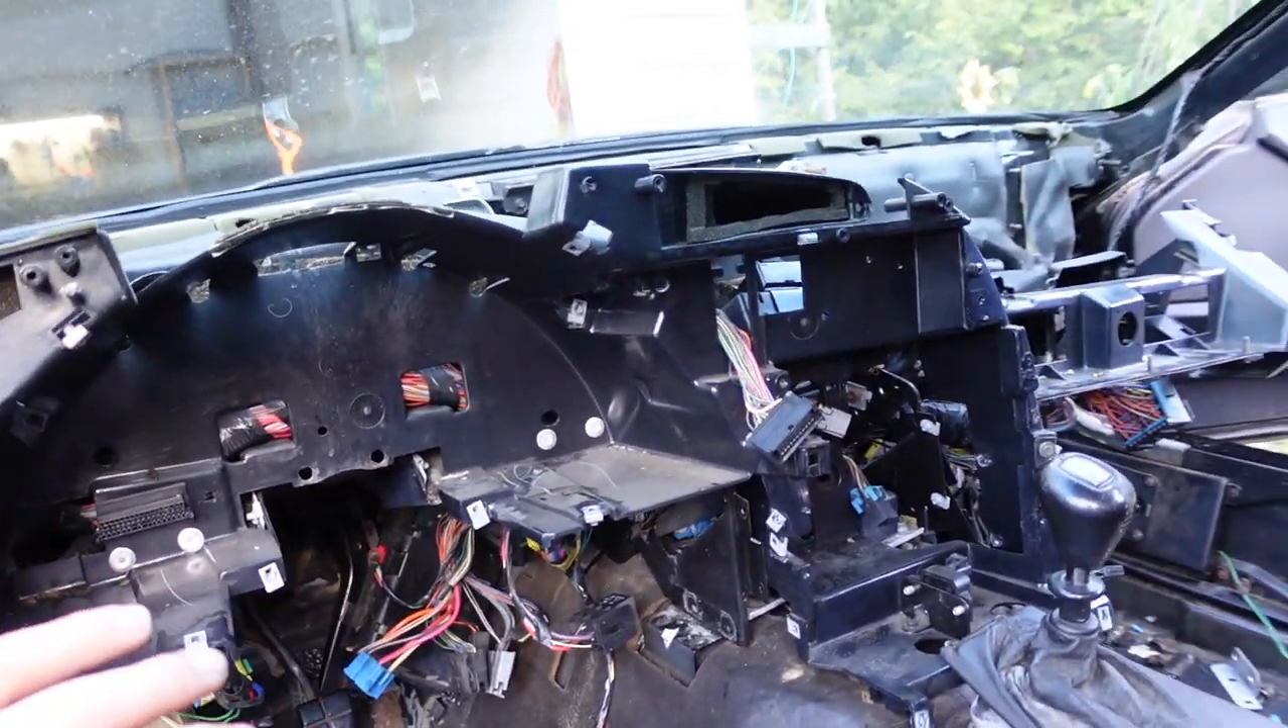We got the dash pad off now i'm working on the plastic structure.